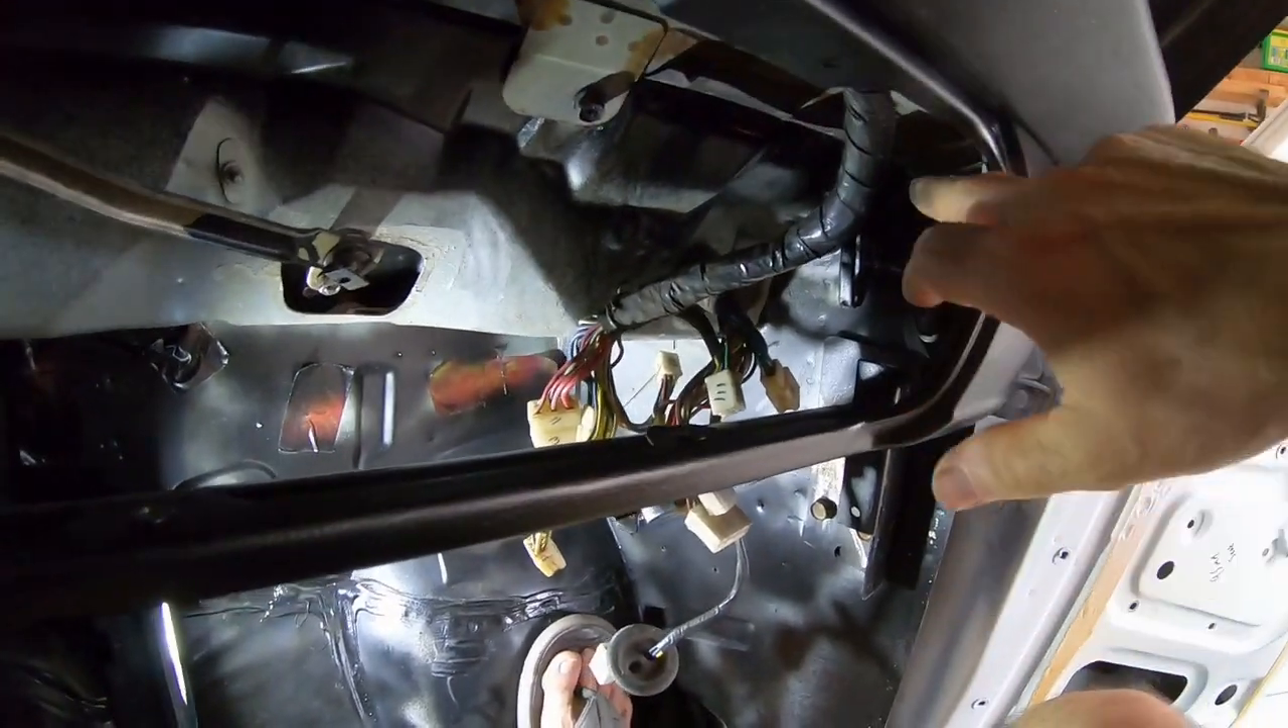I just popped the dash back in for the first time with the wiring harness and now I have to plug all these back in.